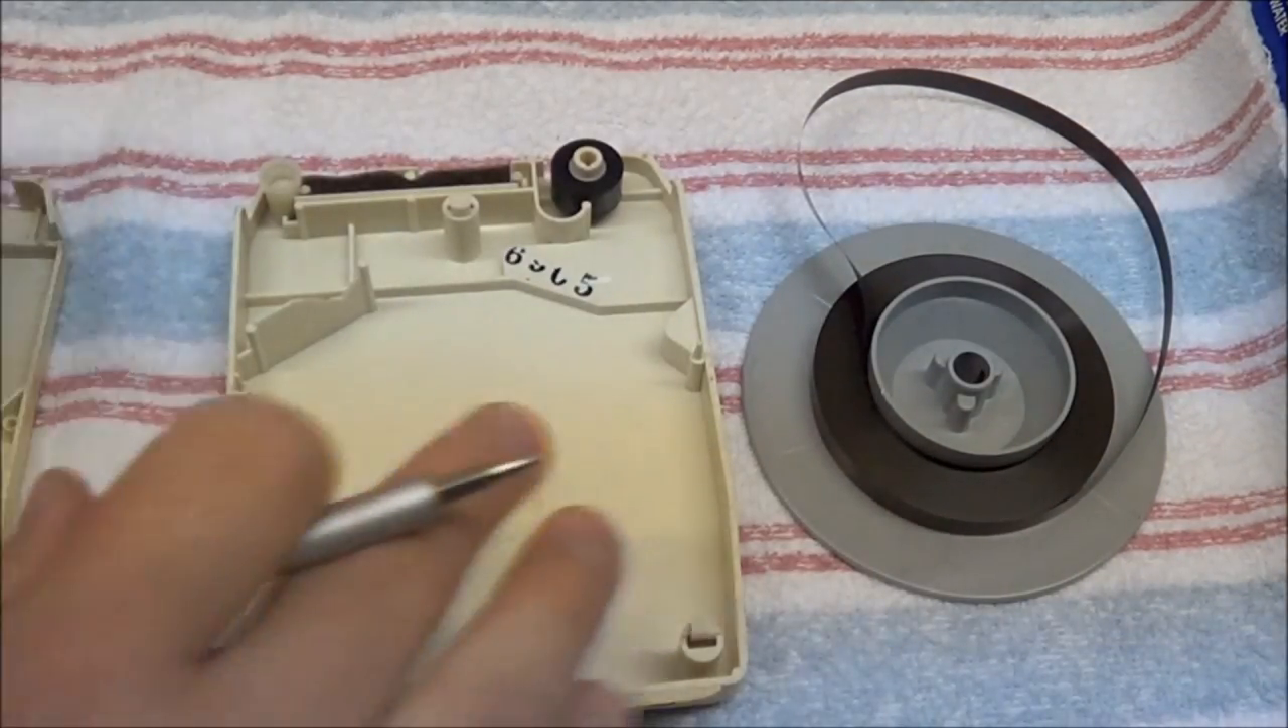Now, notice I've already taken the tape out of here.